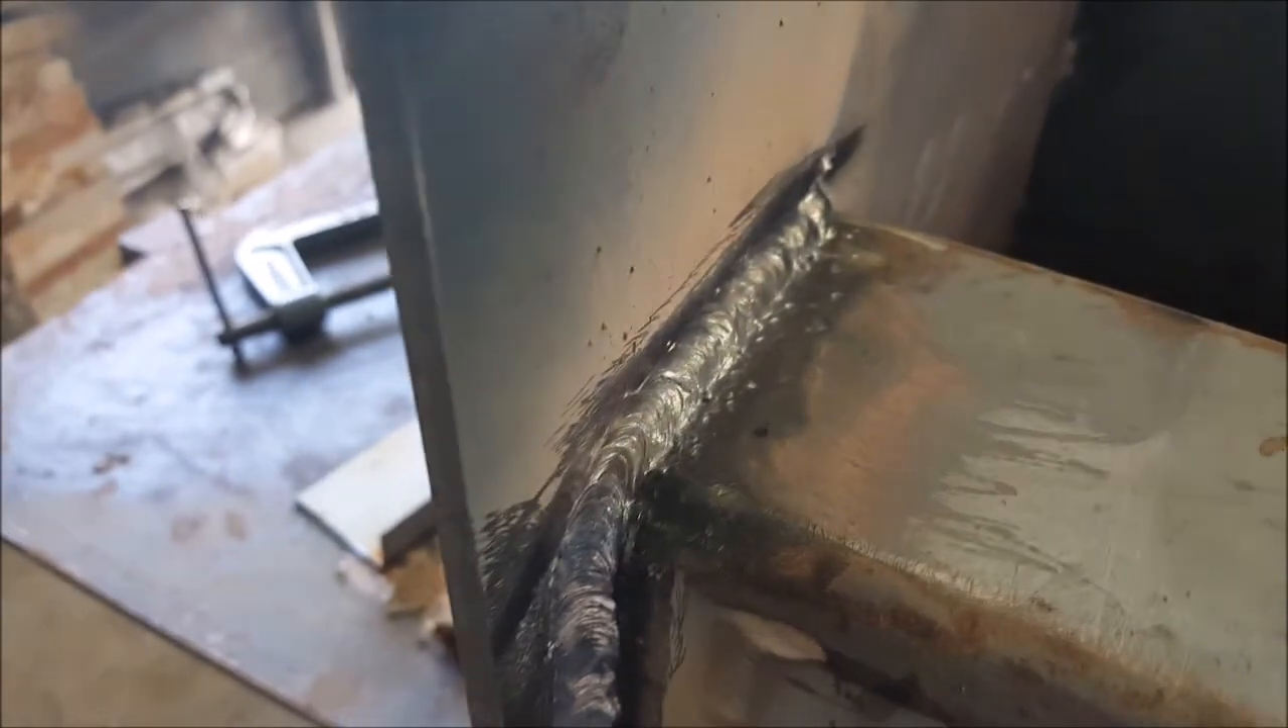All right guys i went ahead and uh finished the weld on this side.